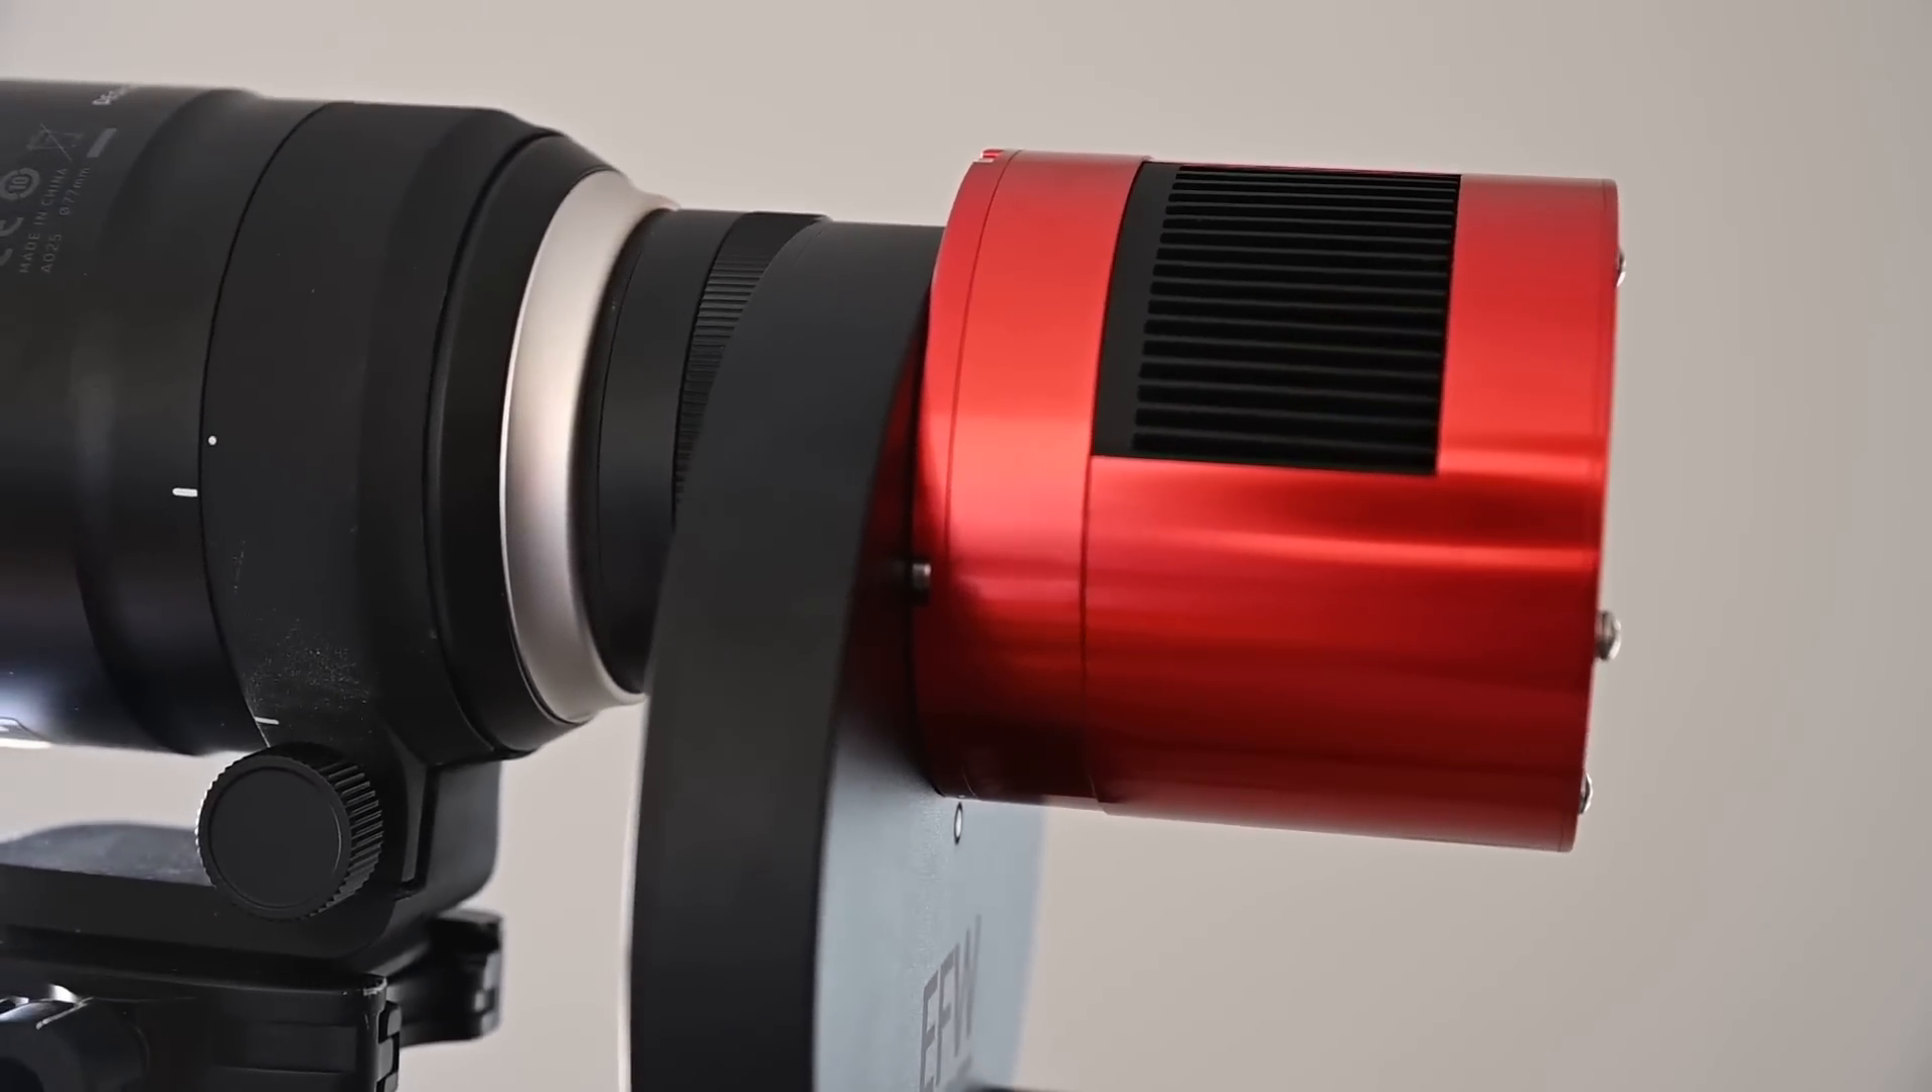I have the camera plugged directly into the filter wheel. No adapters or anything in between.